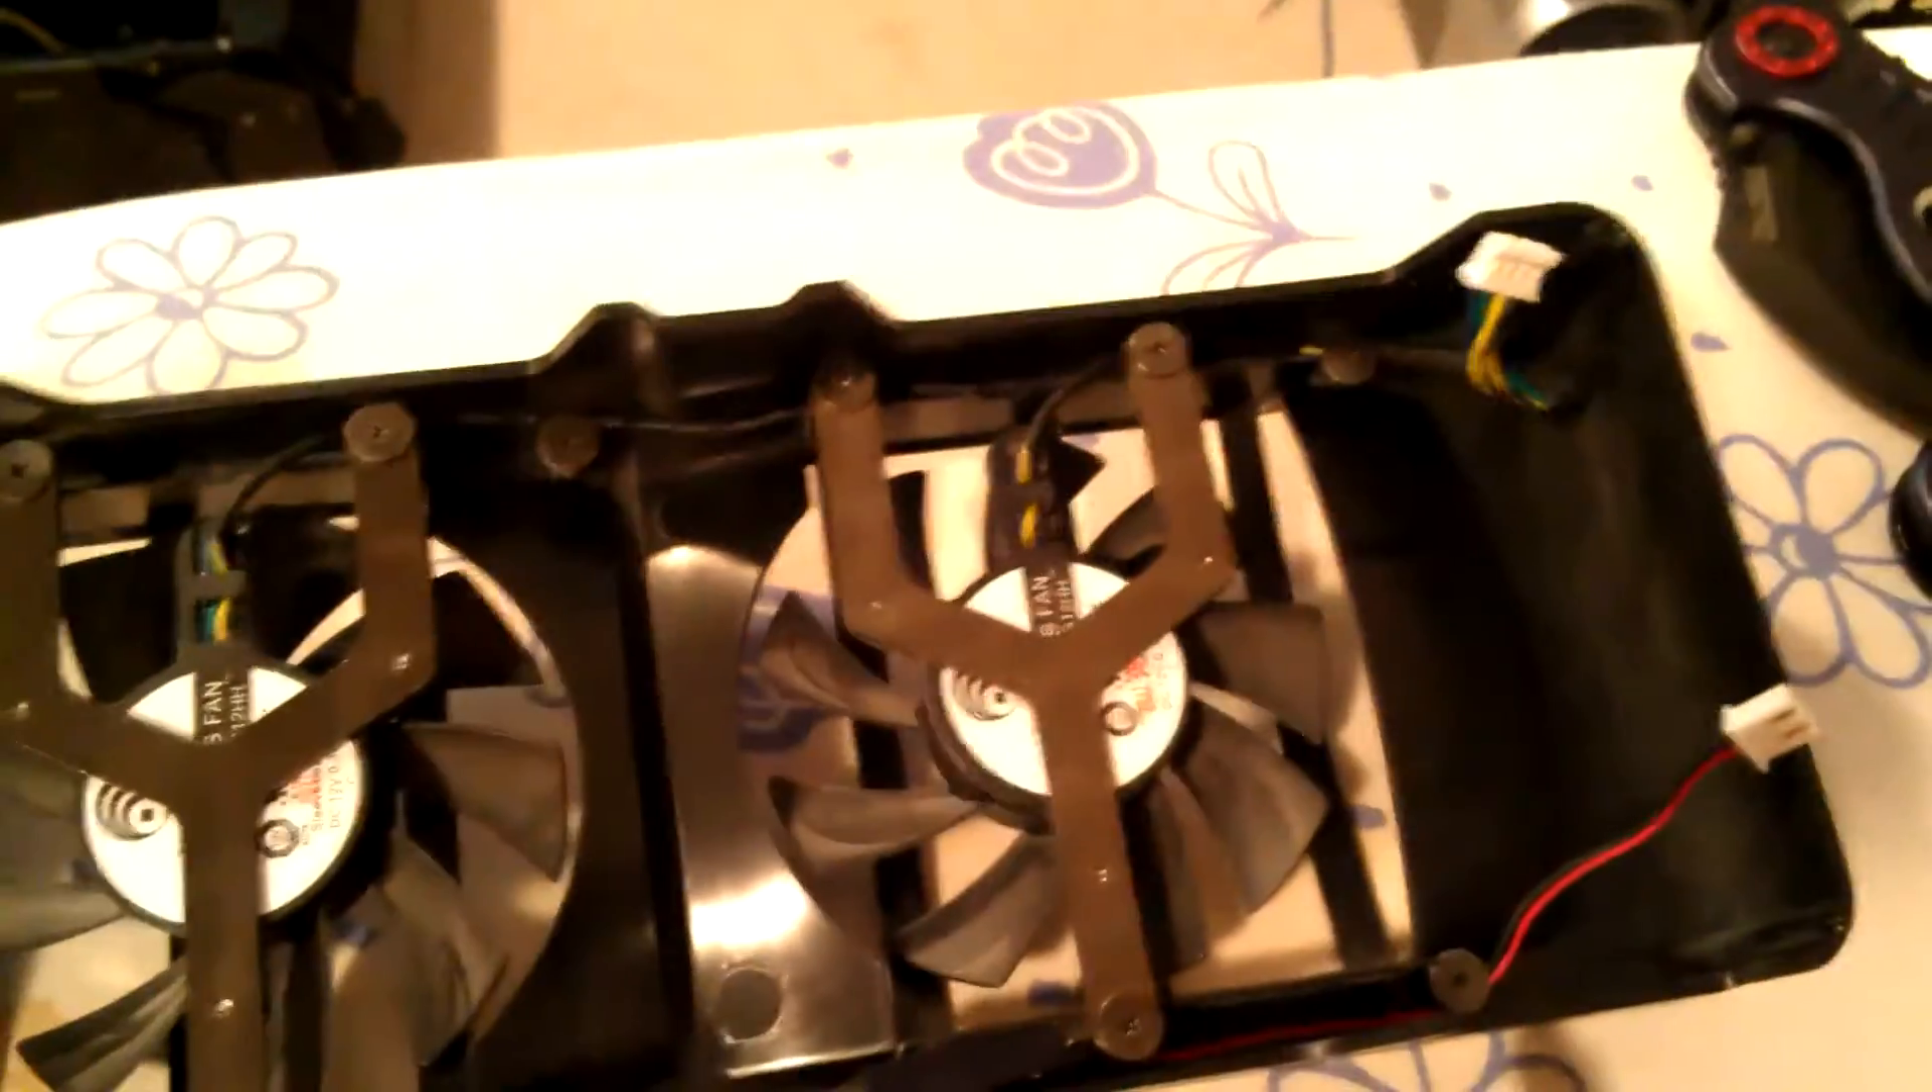All right now I got the fan shroud off which has two connectors.